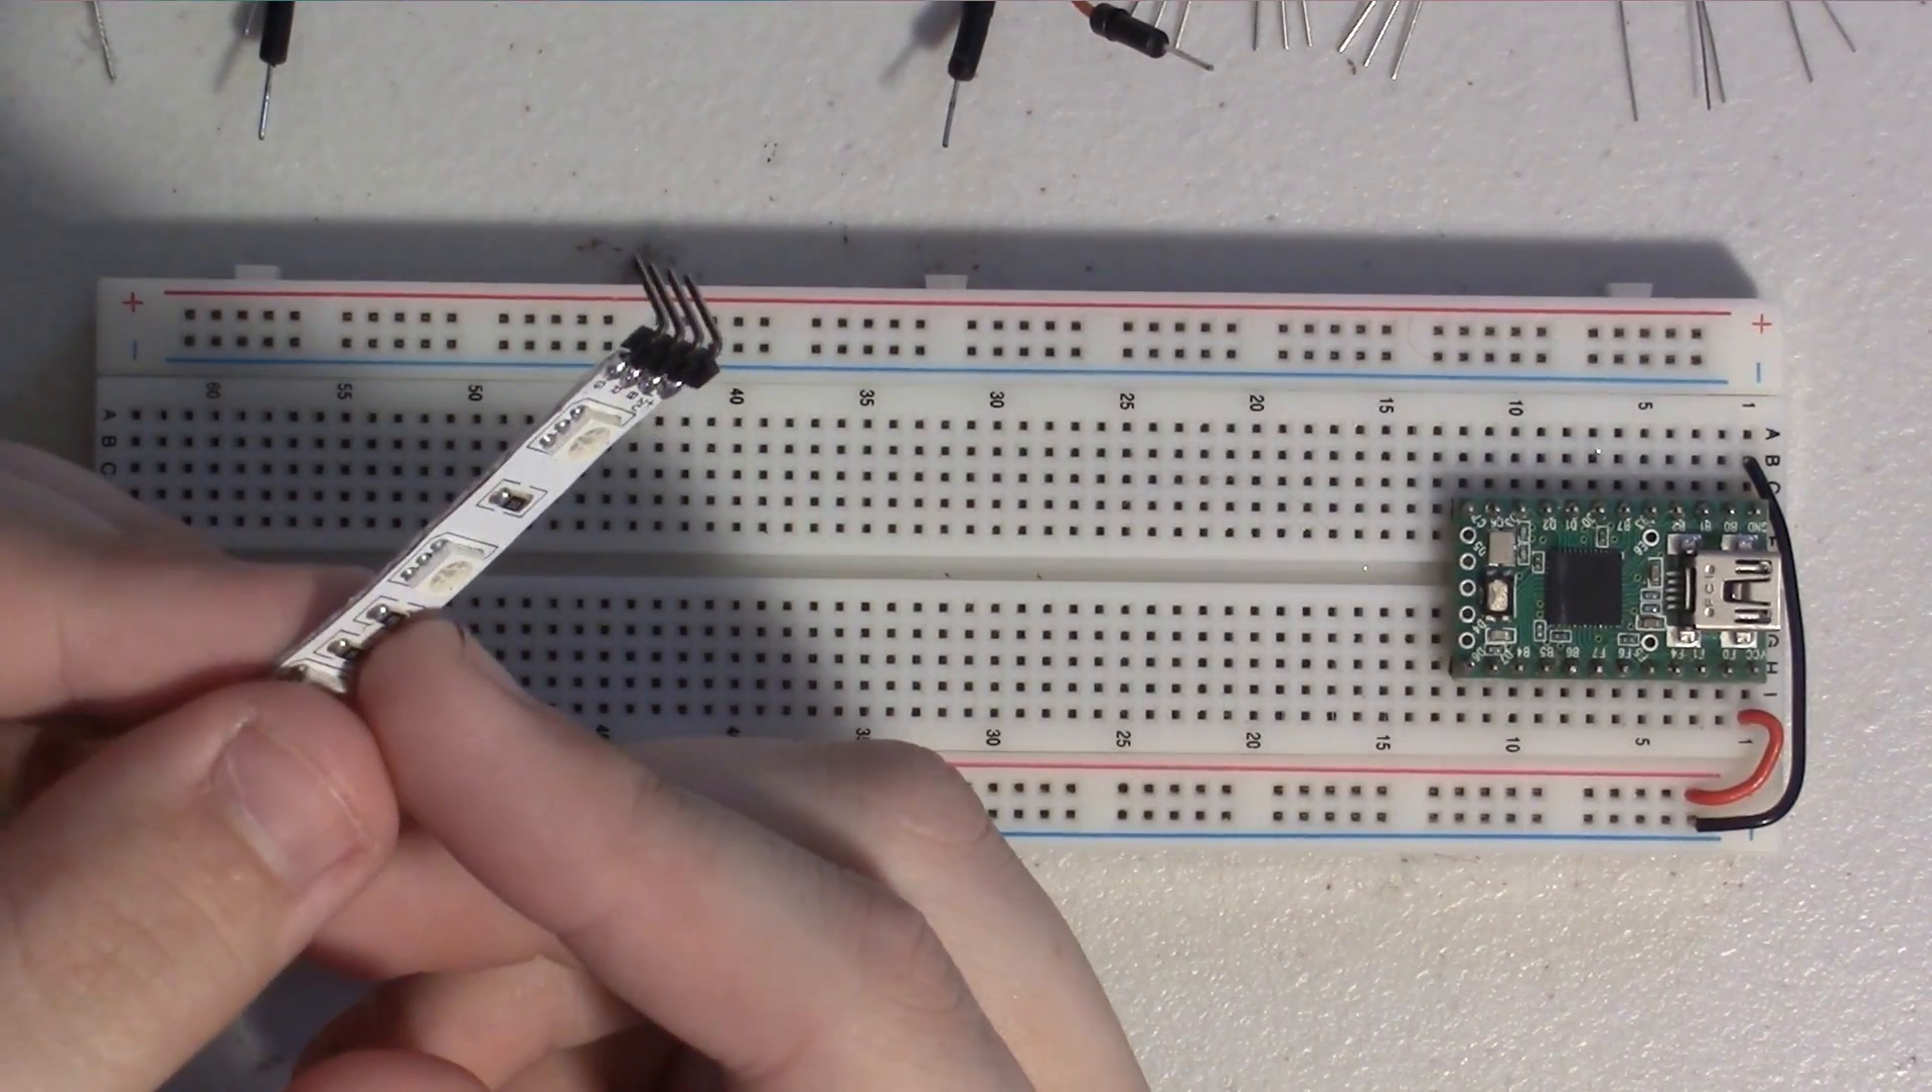I have already prepped this little chunk of LED strip here with some header pins.